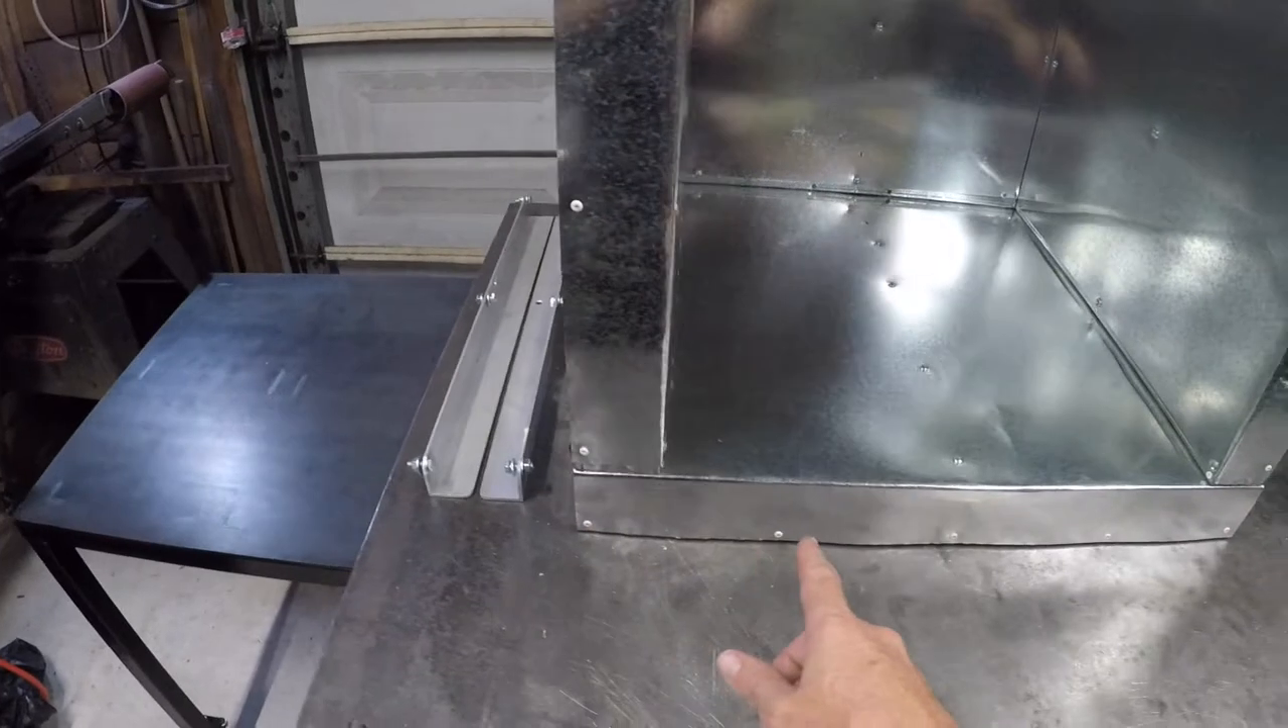I got the base onto the walls.